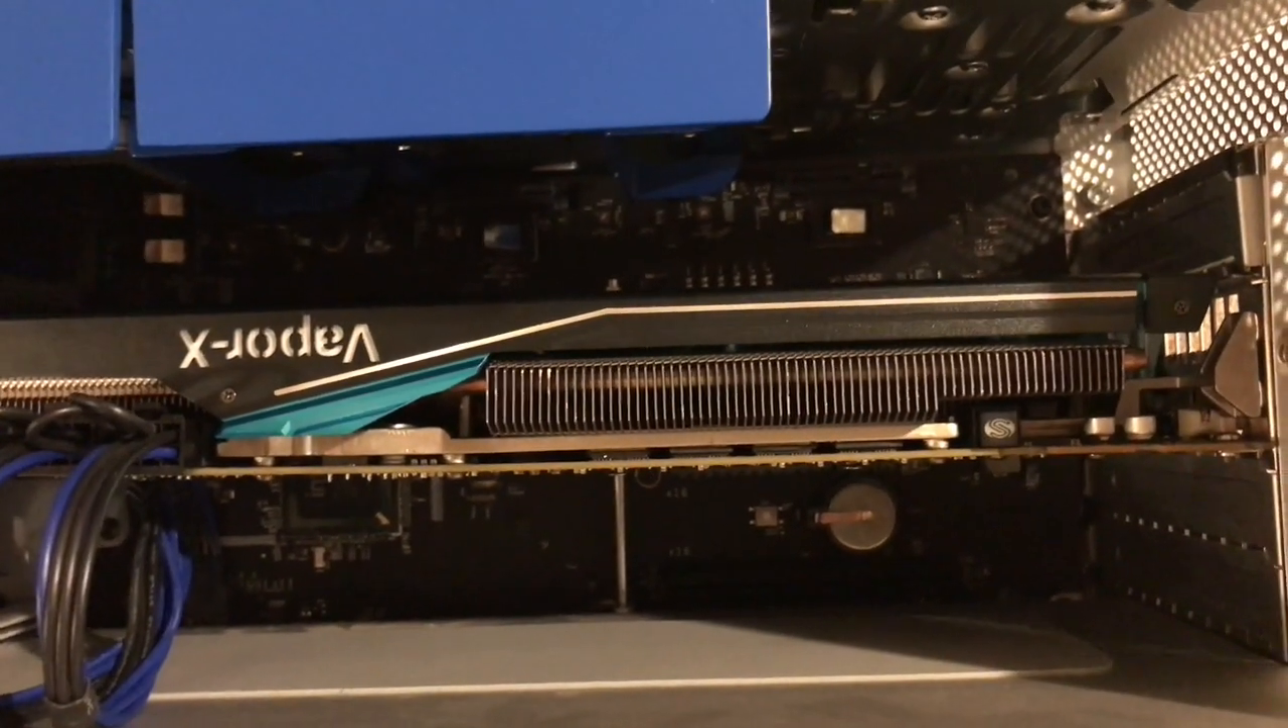Okay so we got the new card in the radeon 280x it's in and uh it was um I had a little trouble getting it in but this is because it's bigger than the other one.